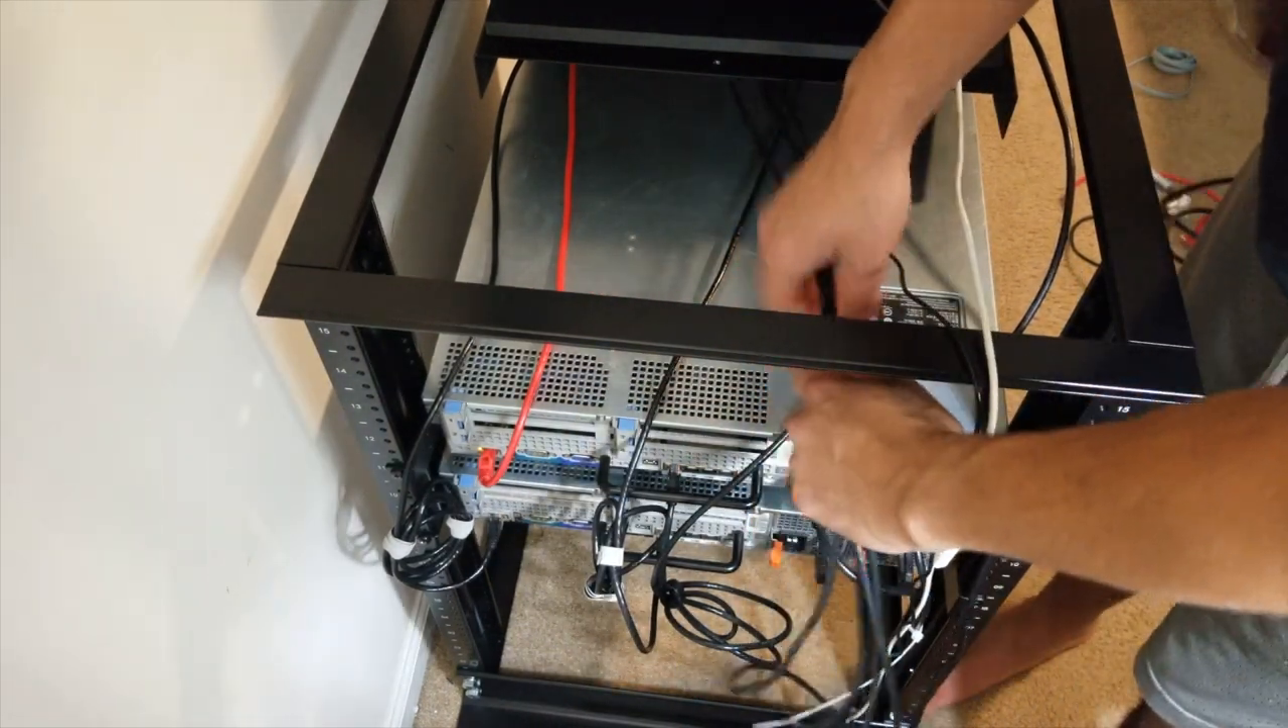There's a lot of cables everywhere there's no cable management just yet.